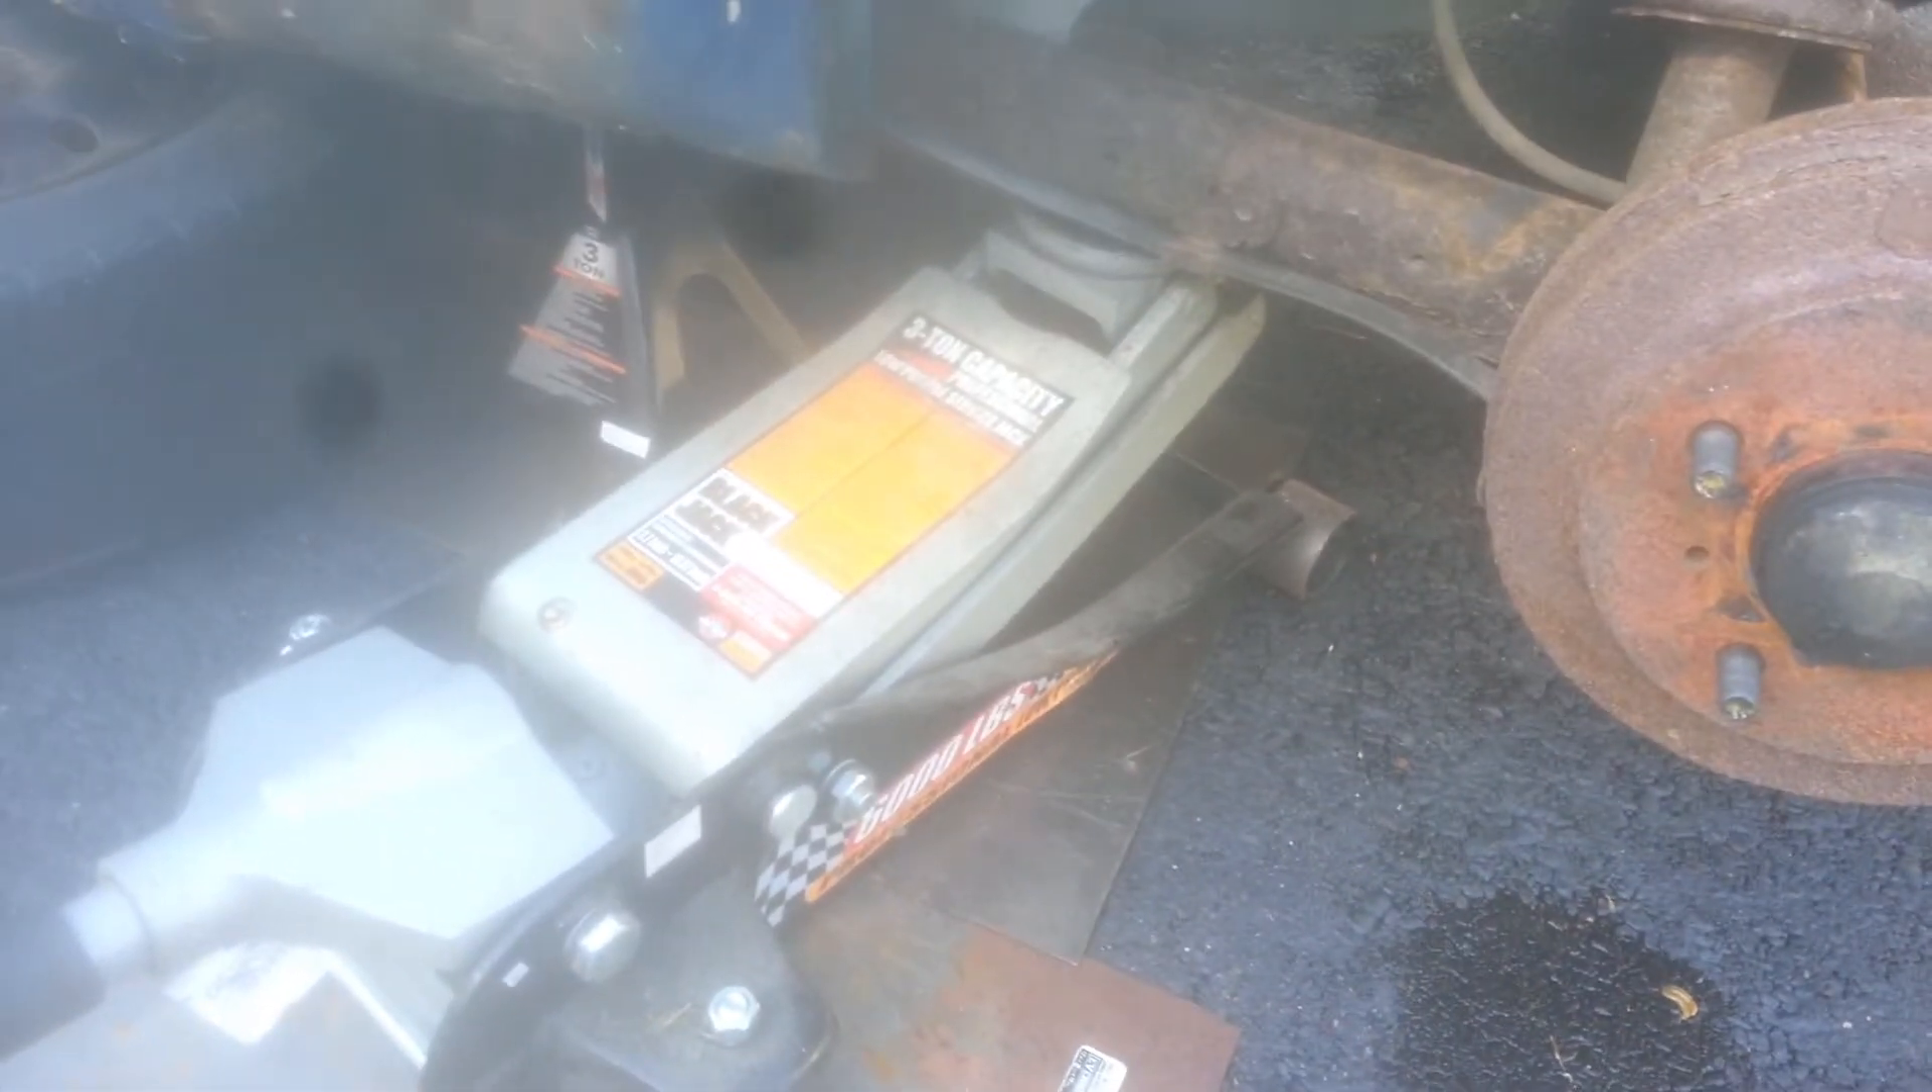I have the rear driver side tire off the vehicle.